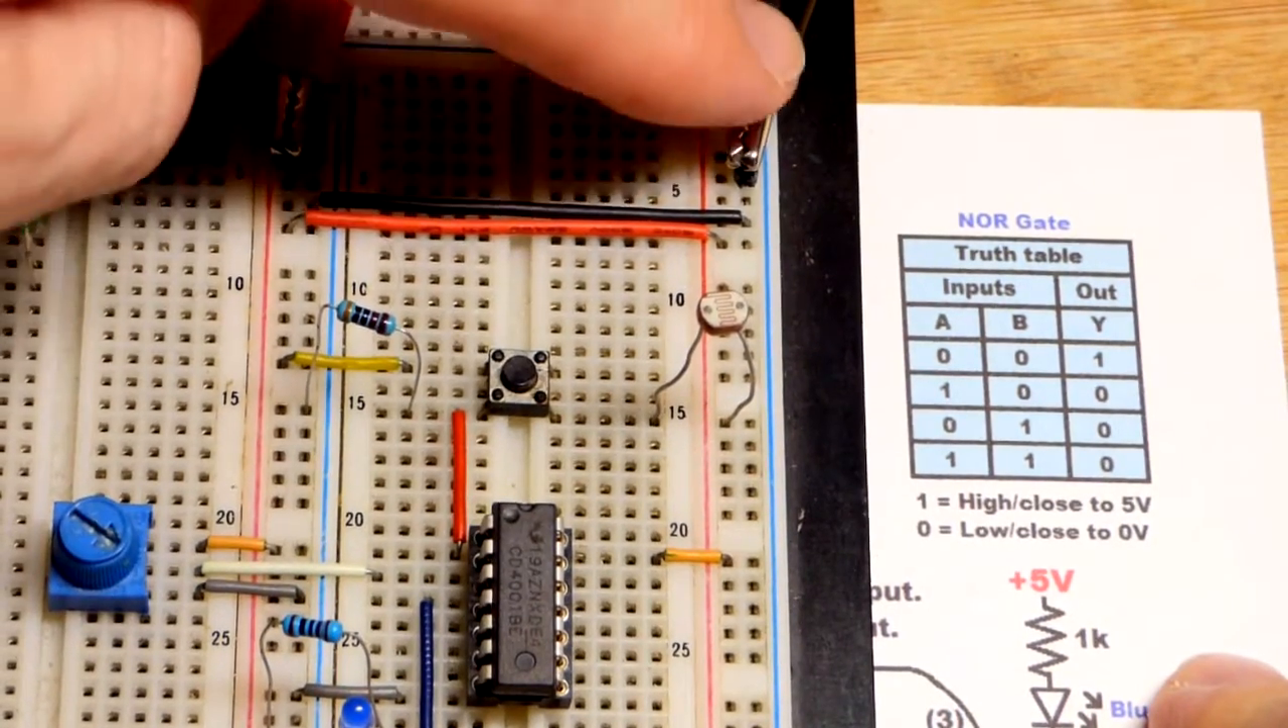So now we have the integrated circuit in the sockets already because it's a little tricky getting them lined up.